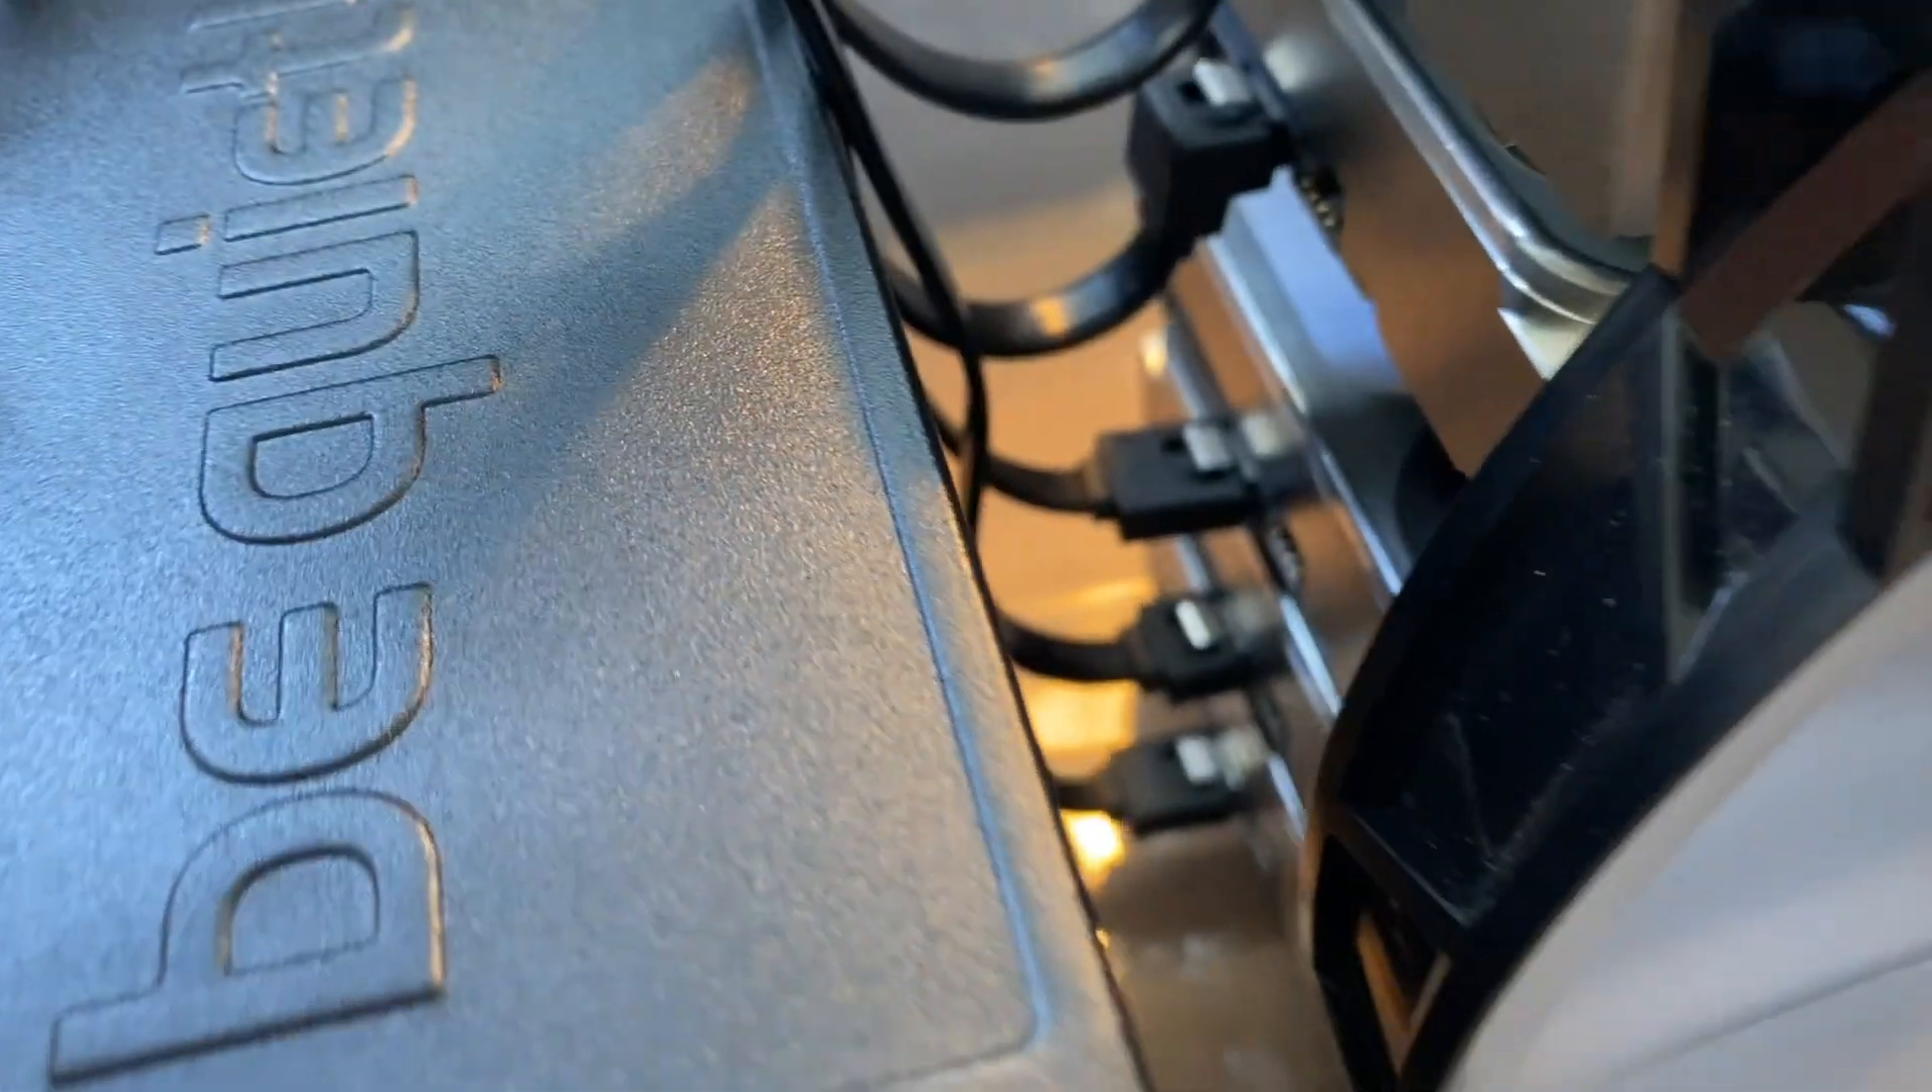This is perfect and all the SATA cables are plugged into the hard disks as you can see down there.